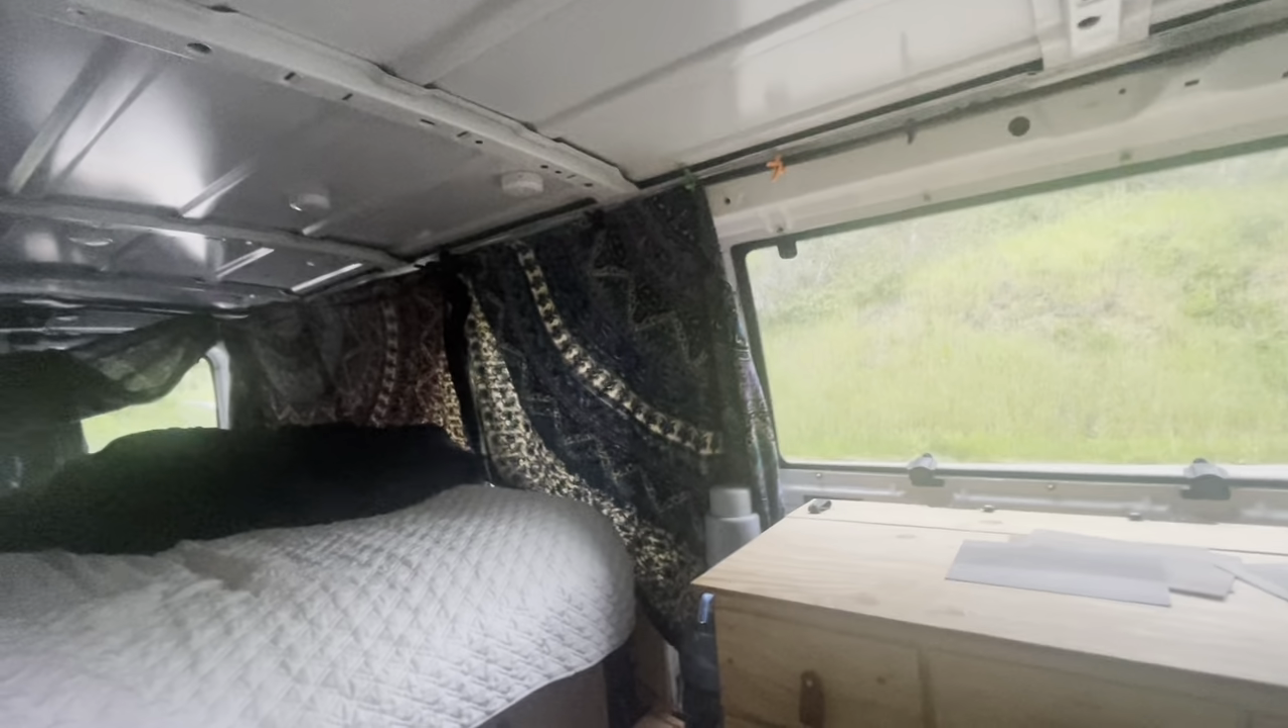Now, I have not been able to put up the walls yet or the ceiling.